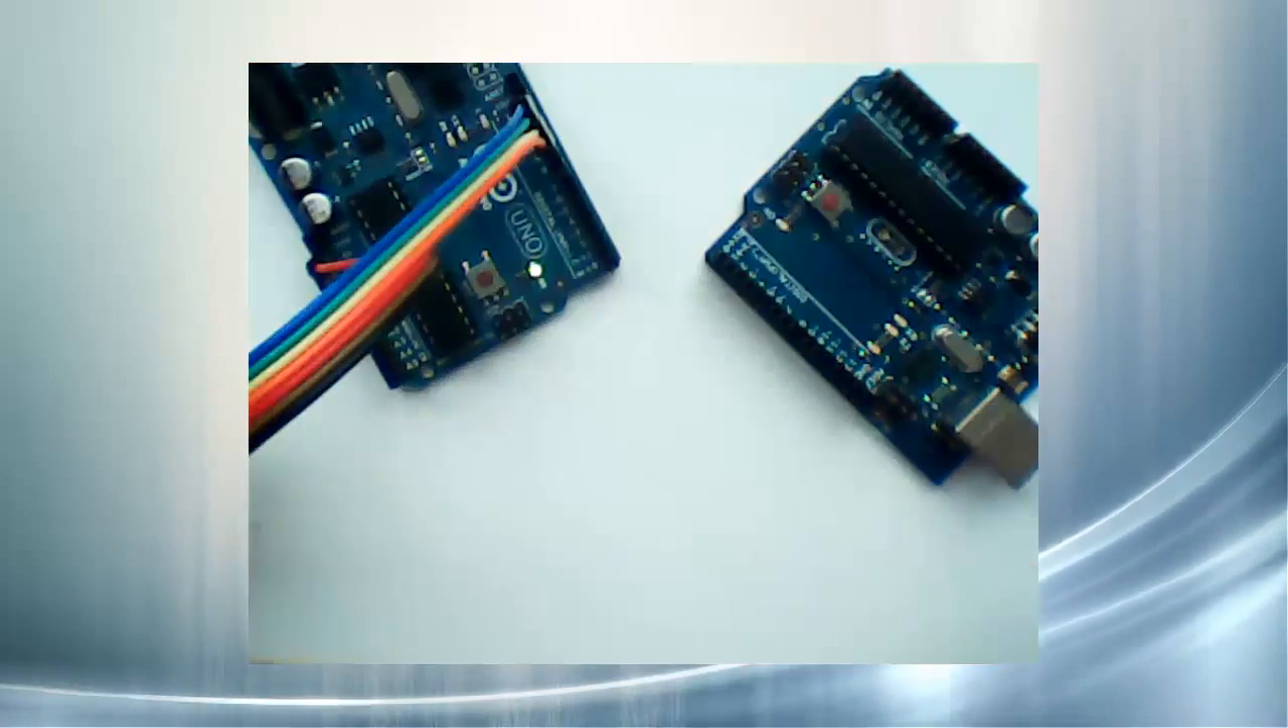The upstream board already has the cables on it, so I'll just bring this over and we'll plug it in.